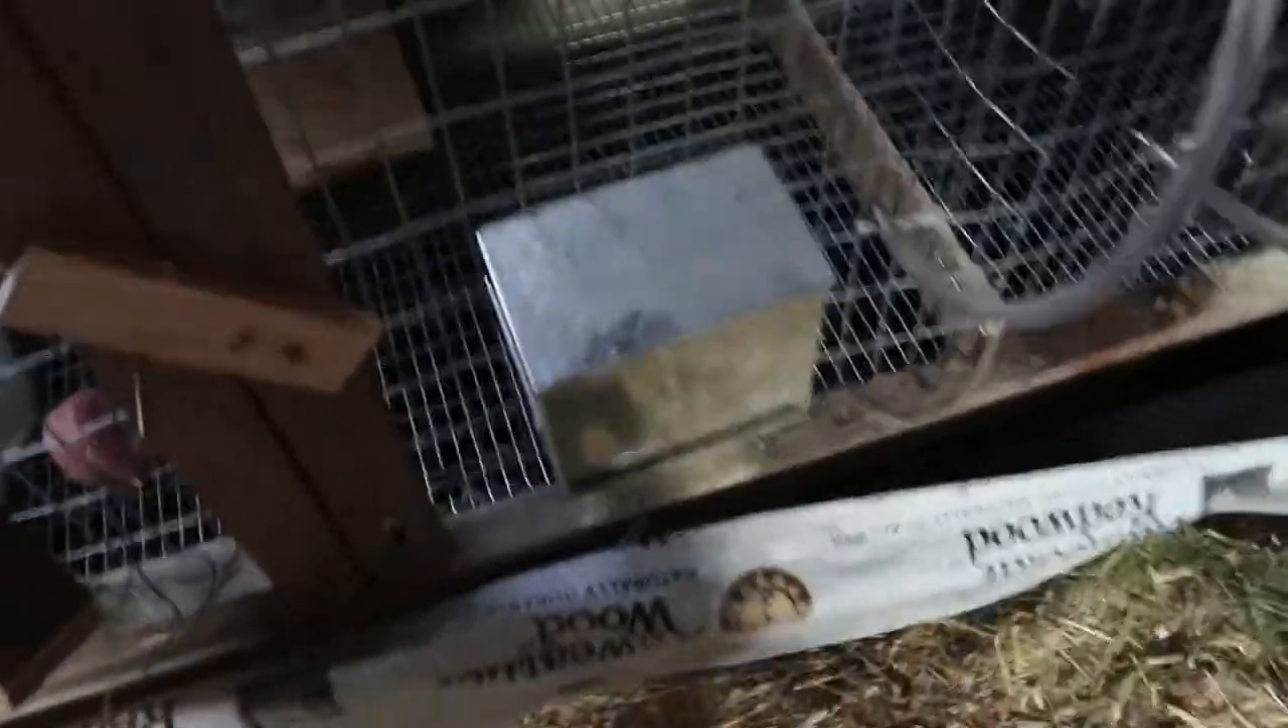So finally finished up these rabbit cages. I also added on these feeders.